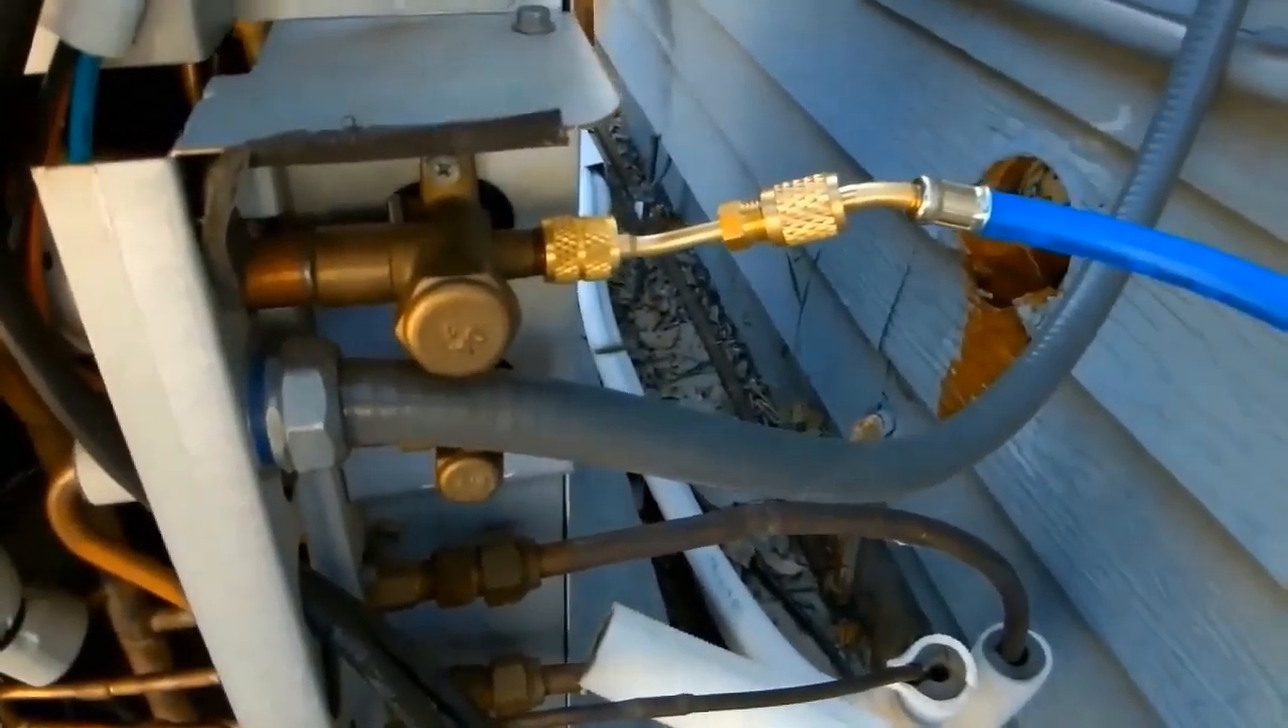I've got the blue low-side hose connected to a port on the outdoor compressor.